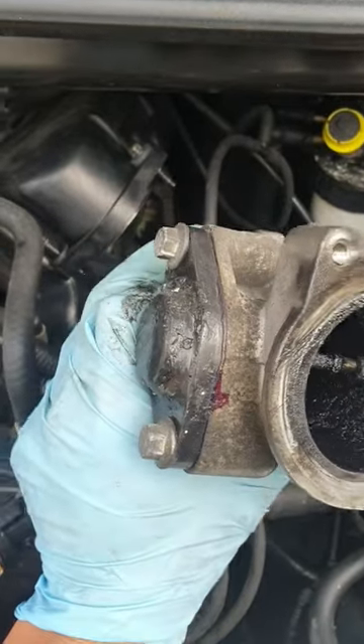This is a Ford Transit EGR valve that's just been removed.